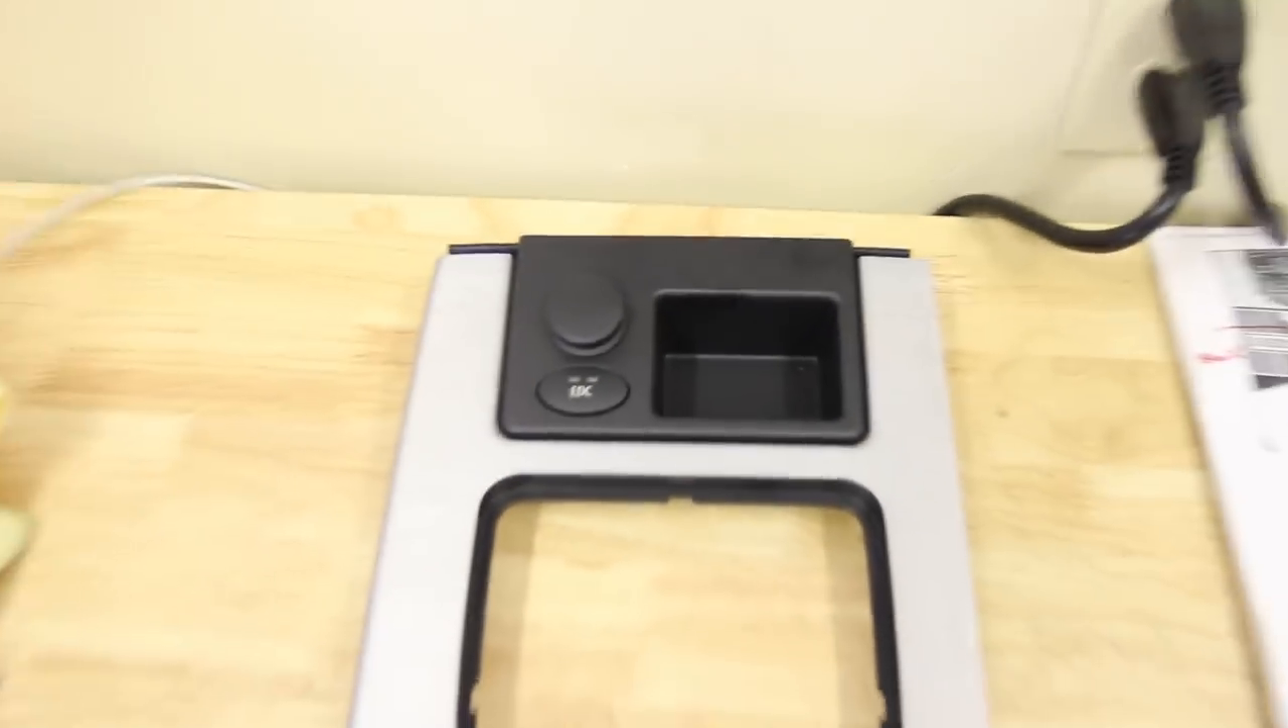Here's the center console cleaned up a little bit with the EDC panel in place, it just installs from the back using the four screws we took out with the ashtray and fits in there like that, ready to be plugged into the EDC switch.